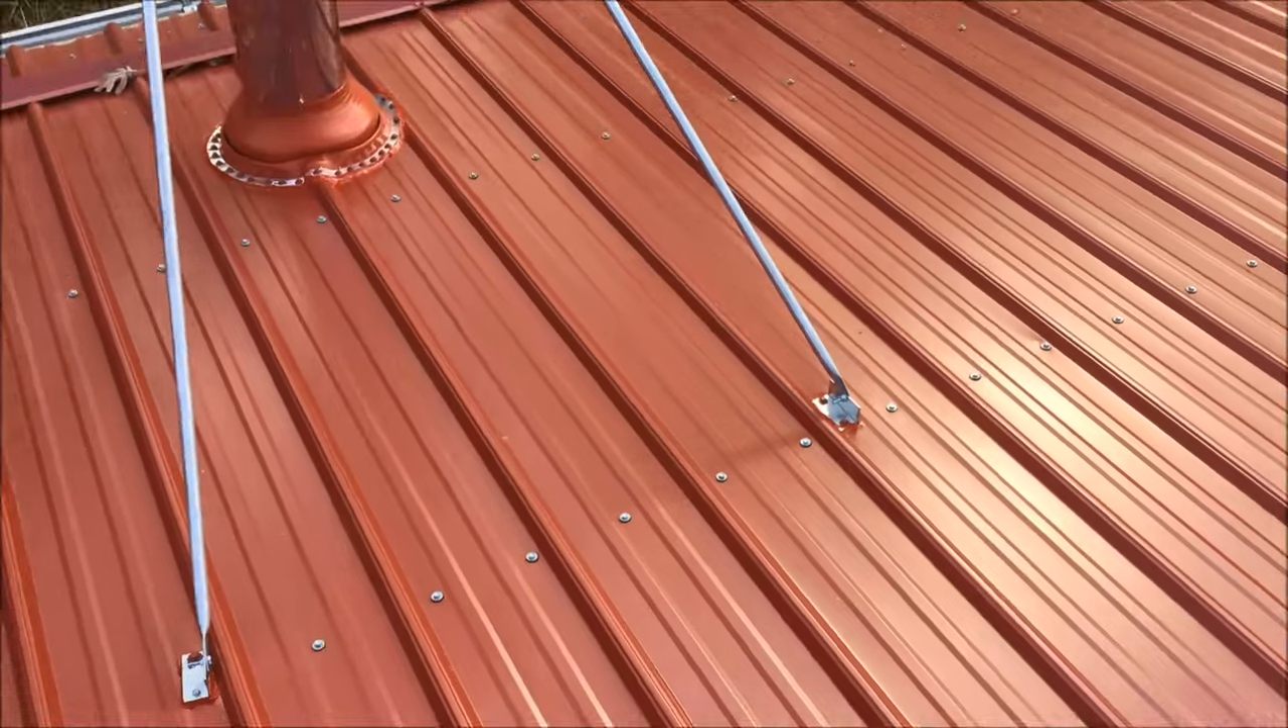I mounted my braces here on each end. Got my seal siliconed up.